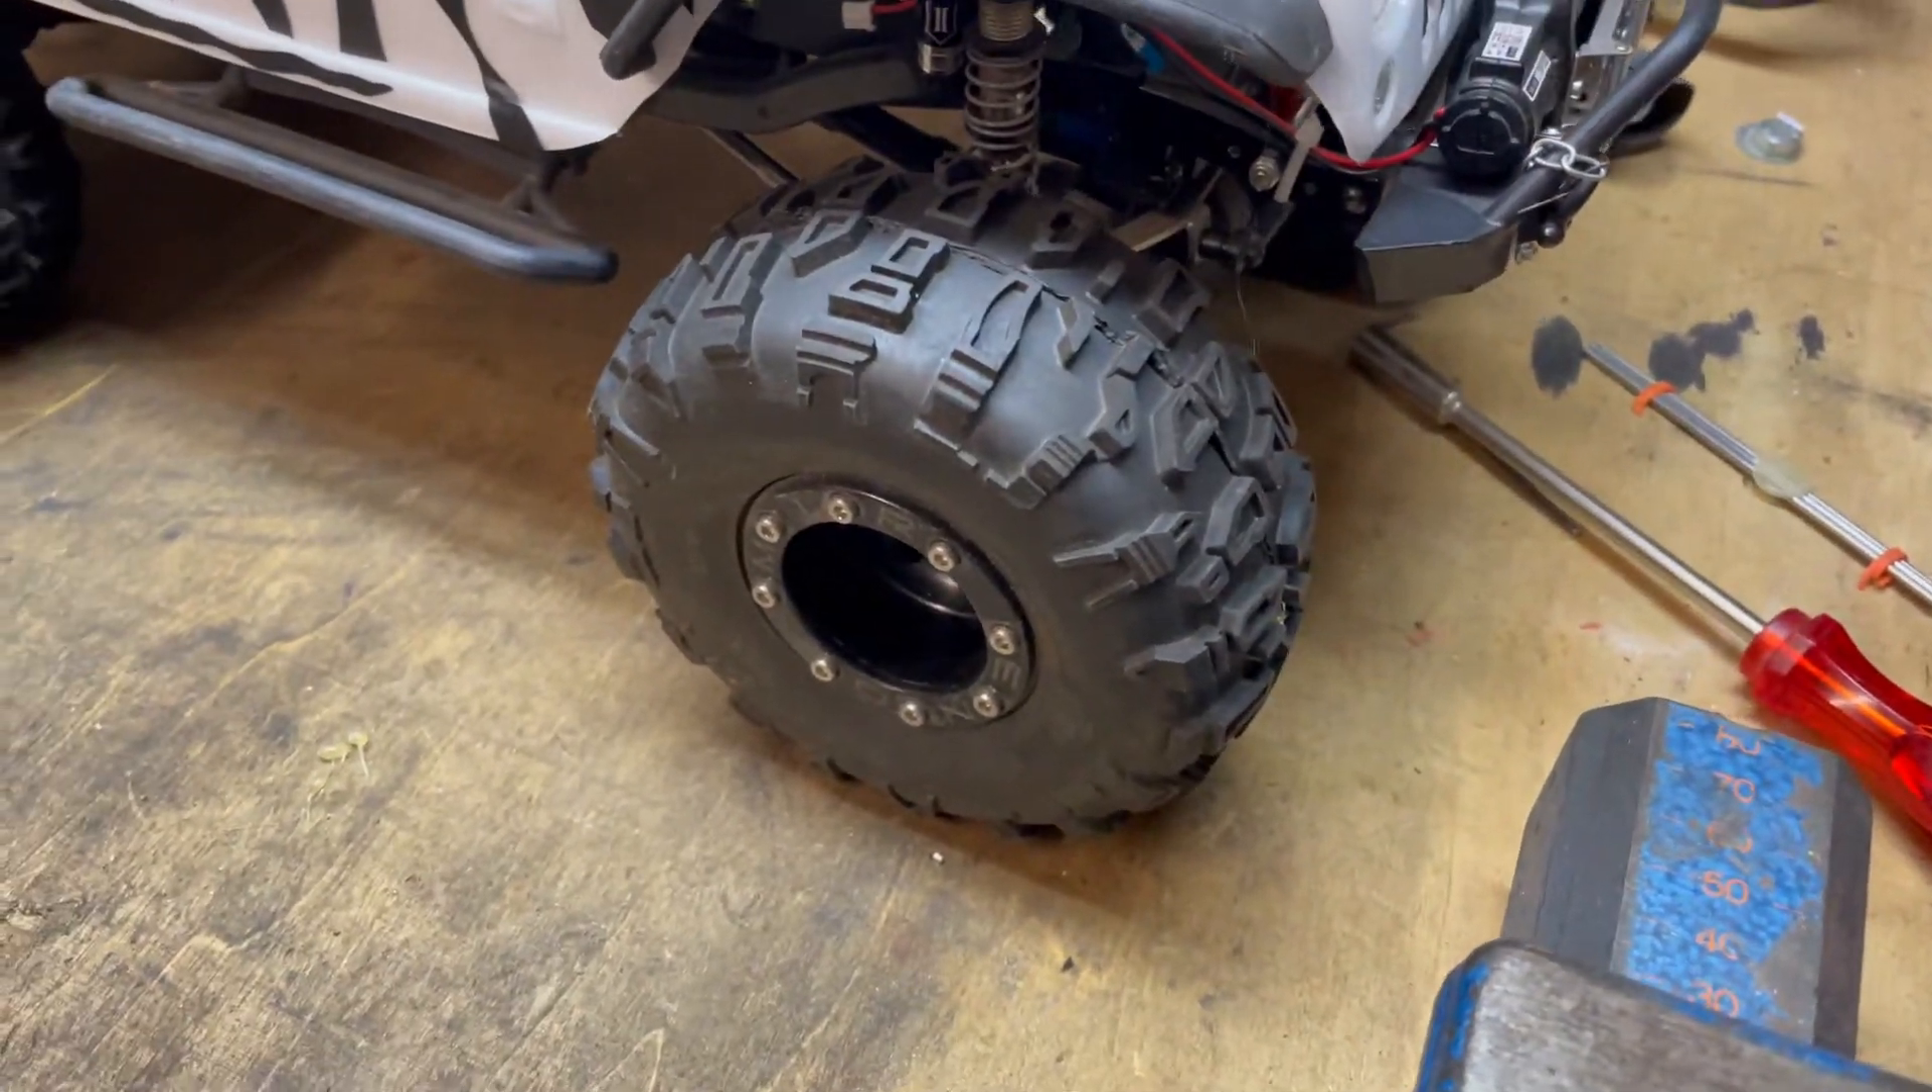So ich habe das ding jetzt zusammengebaut habe jetzt auch mal die dicken reifen drauf gemacht.